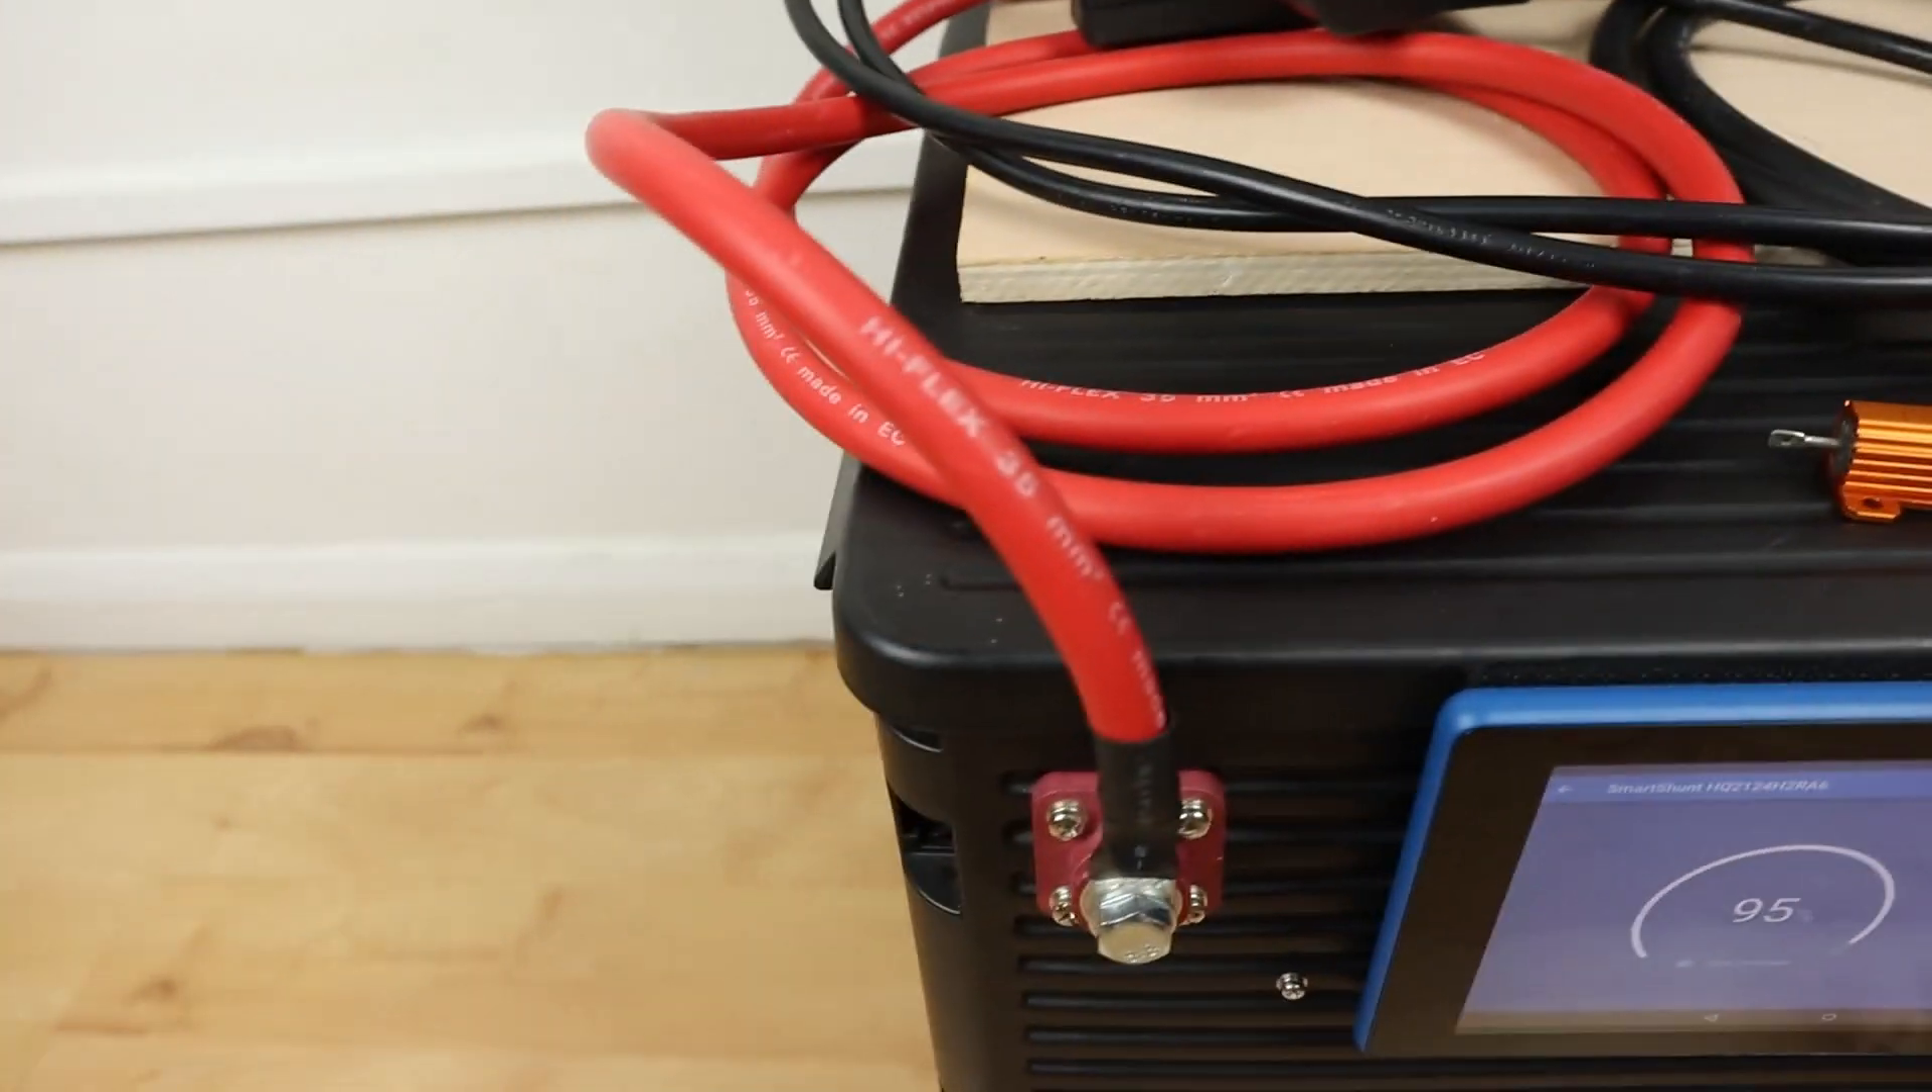So this is the way I've connected up the battery cables on the terminals just for this setup here.